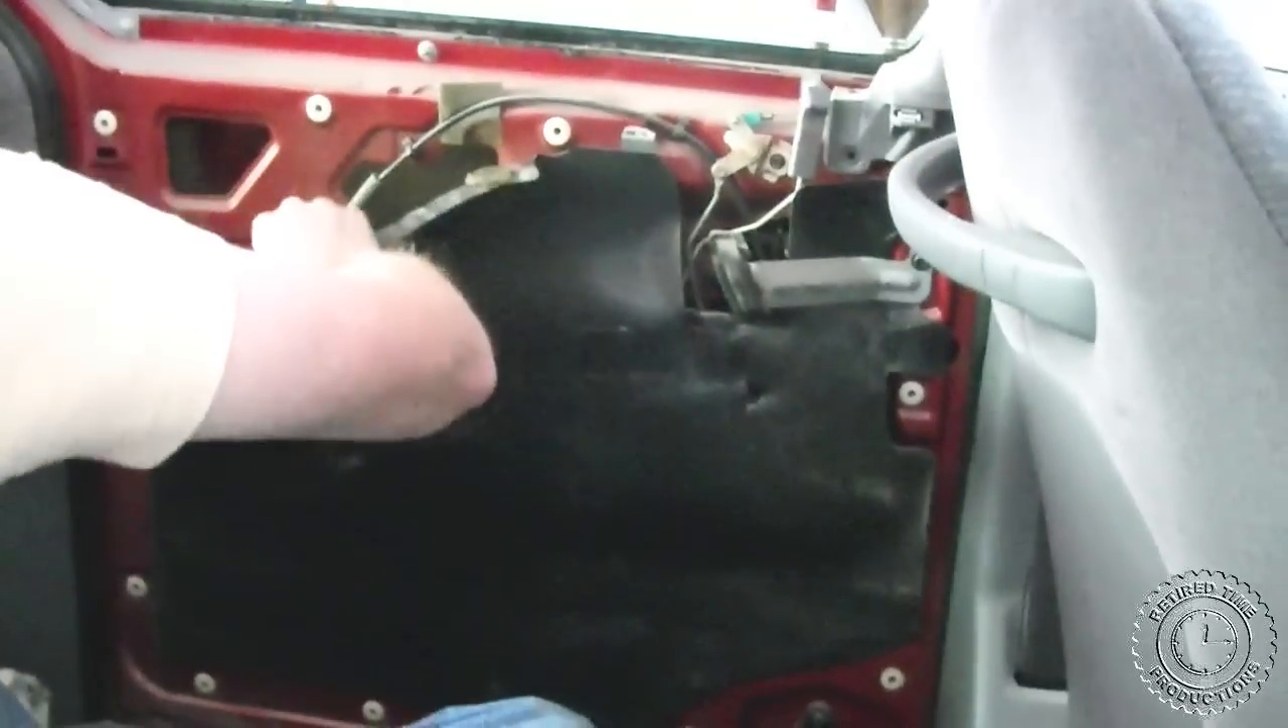Now we just have to remove this rubber covering that's over everything and it's just kind of stuck on there.